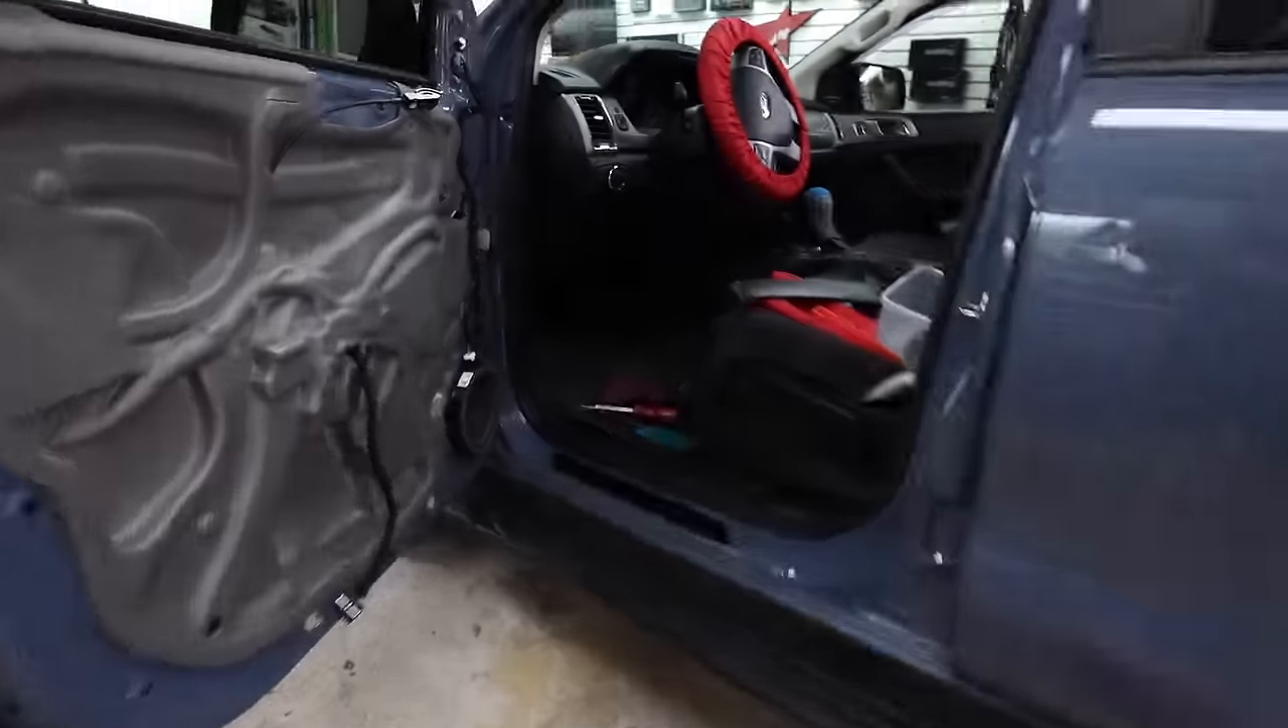And with that, we have the door panel off.